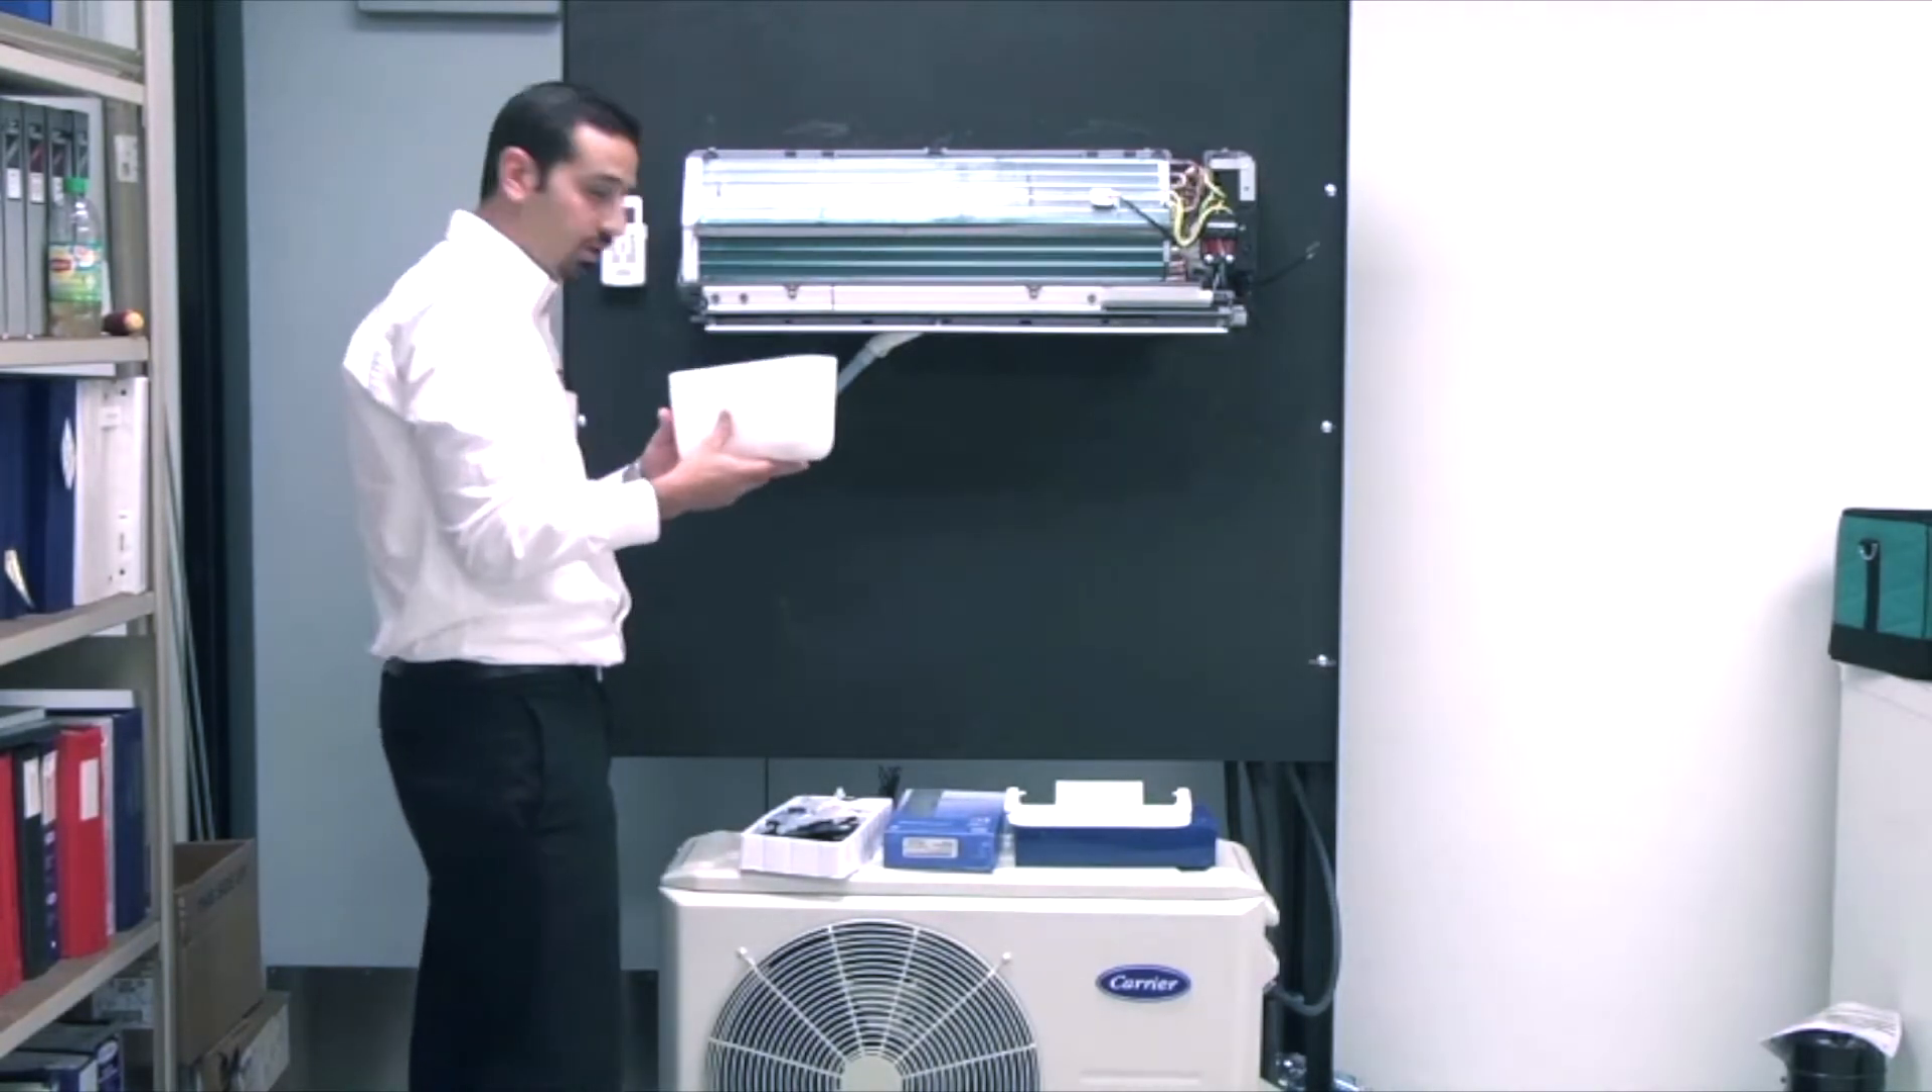All right so we've got the cover off the unit.